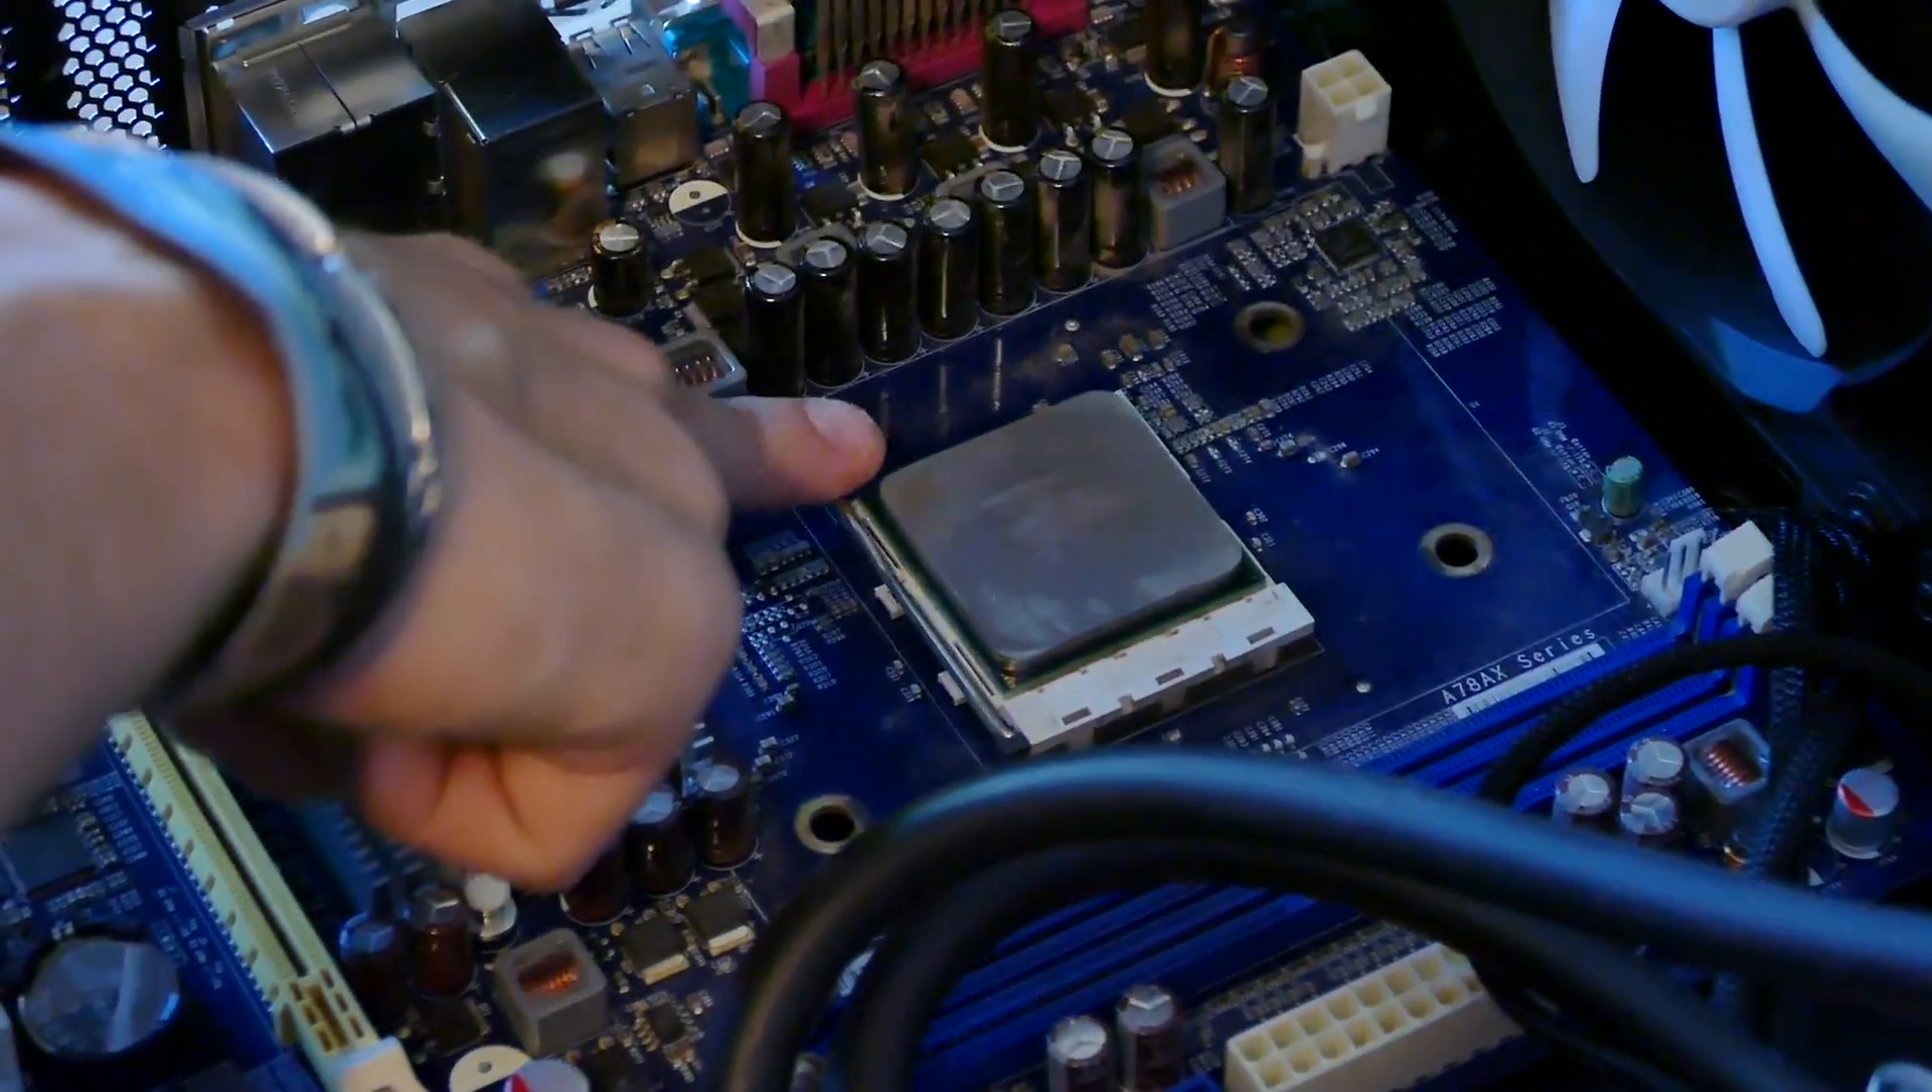CPU's installed. See how easy that was?